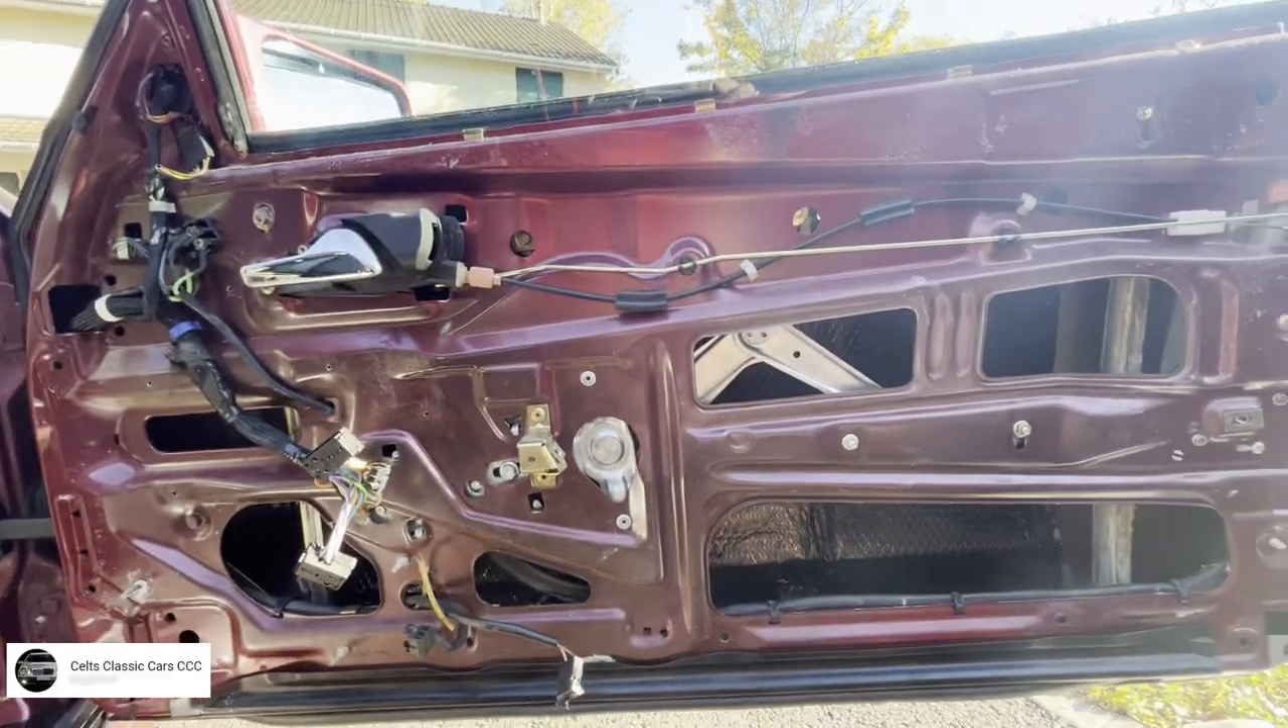Donc il me reste à remettre le pare-vapeur.